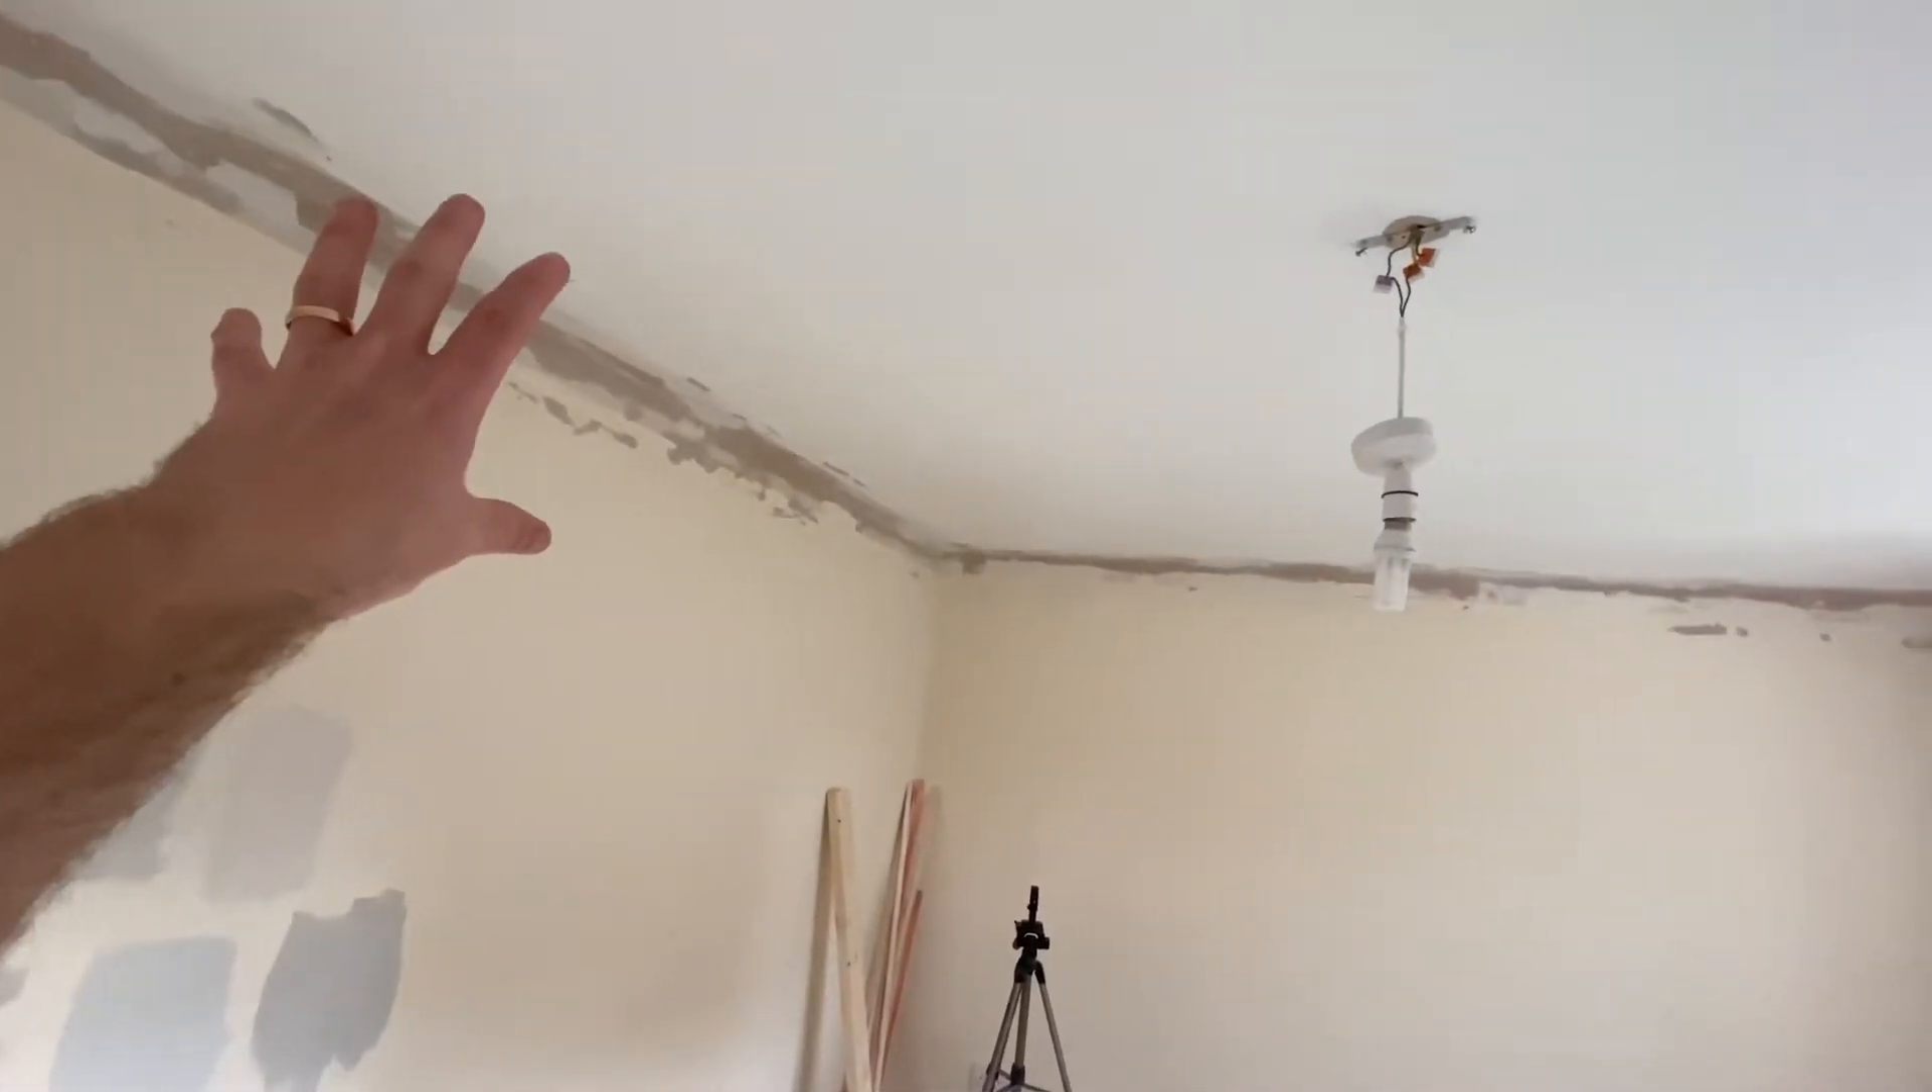We've still got the coving to put up.